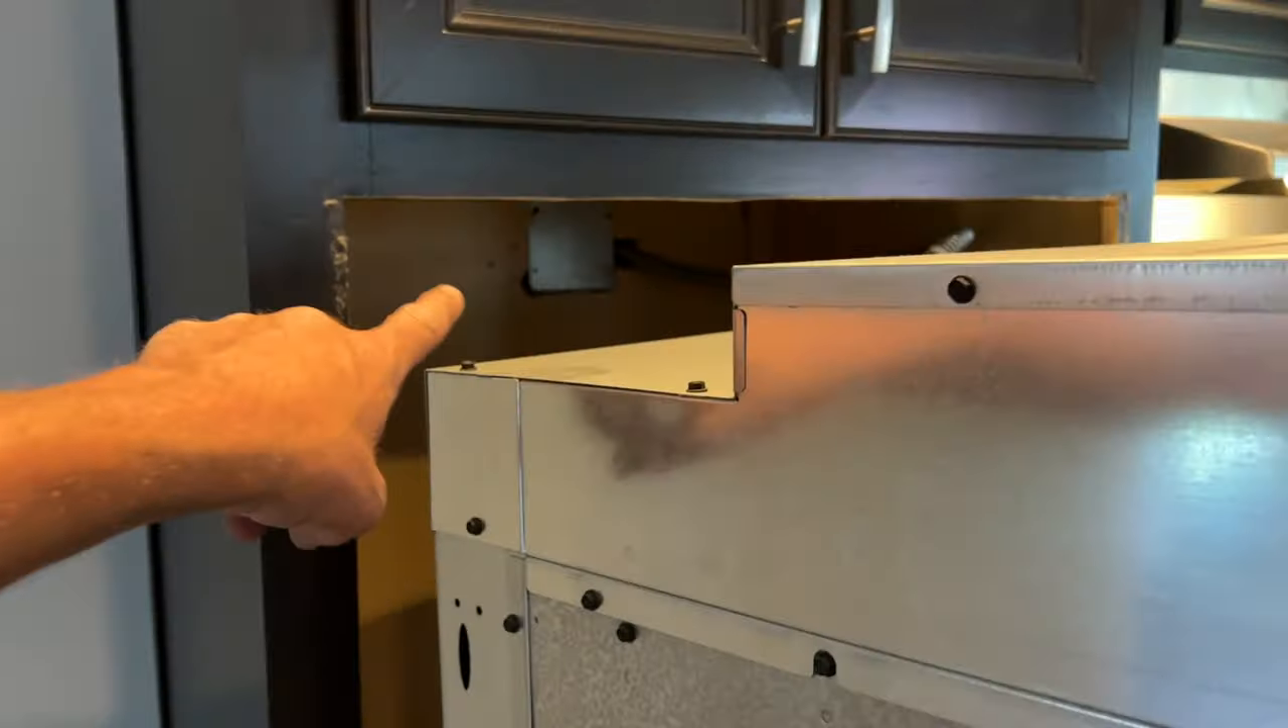So if you come here and look i actually went ahead and pulled my double wall oven out of the cabinet here so i can get an idea of where my outlet is which is right there.